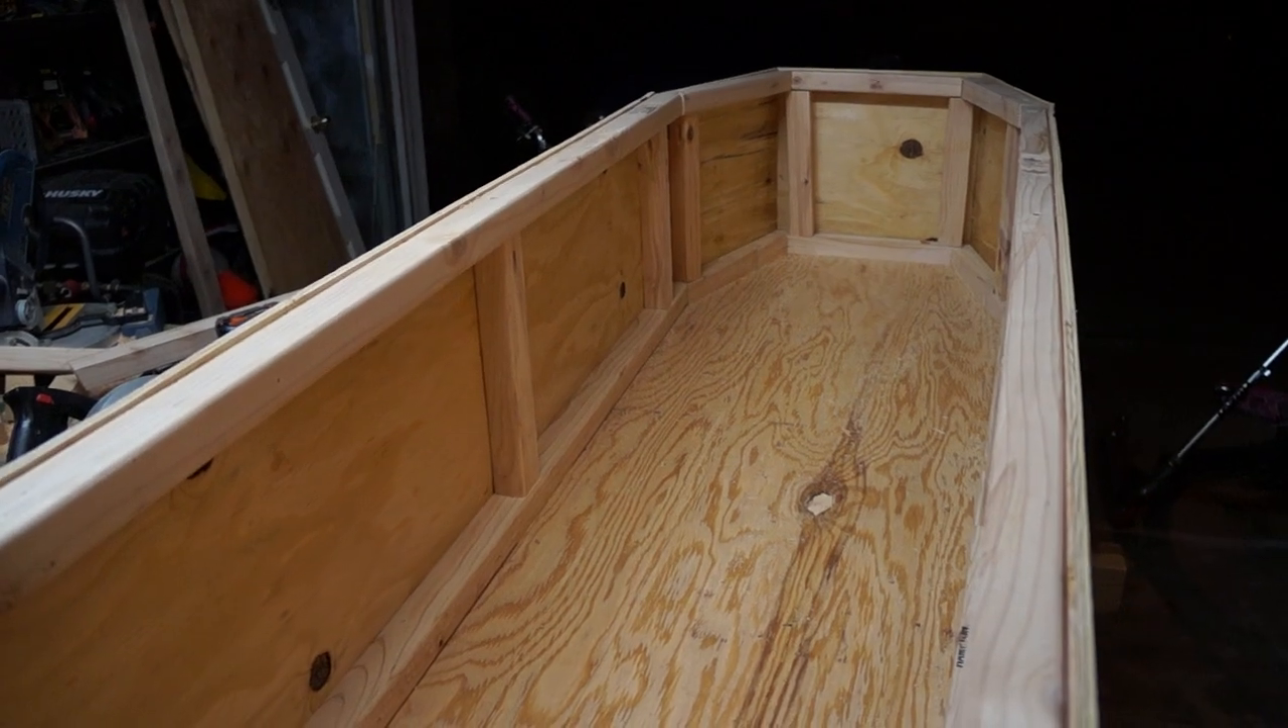Okay so all of the braces are in and the headers on and the sides are on.